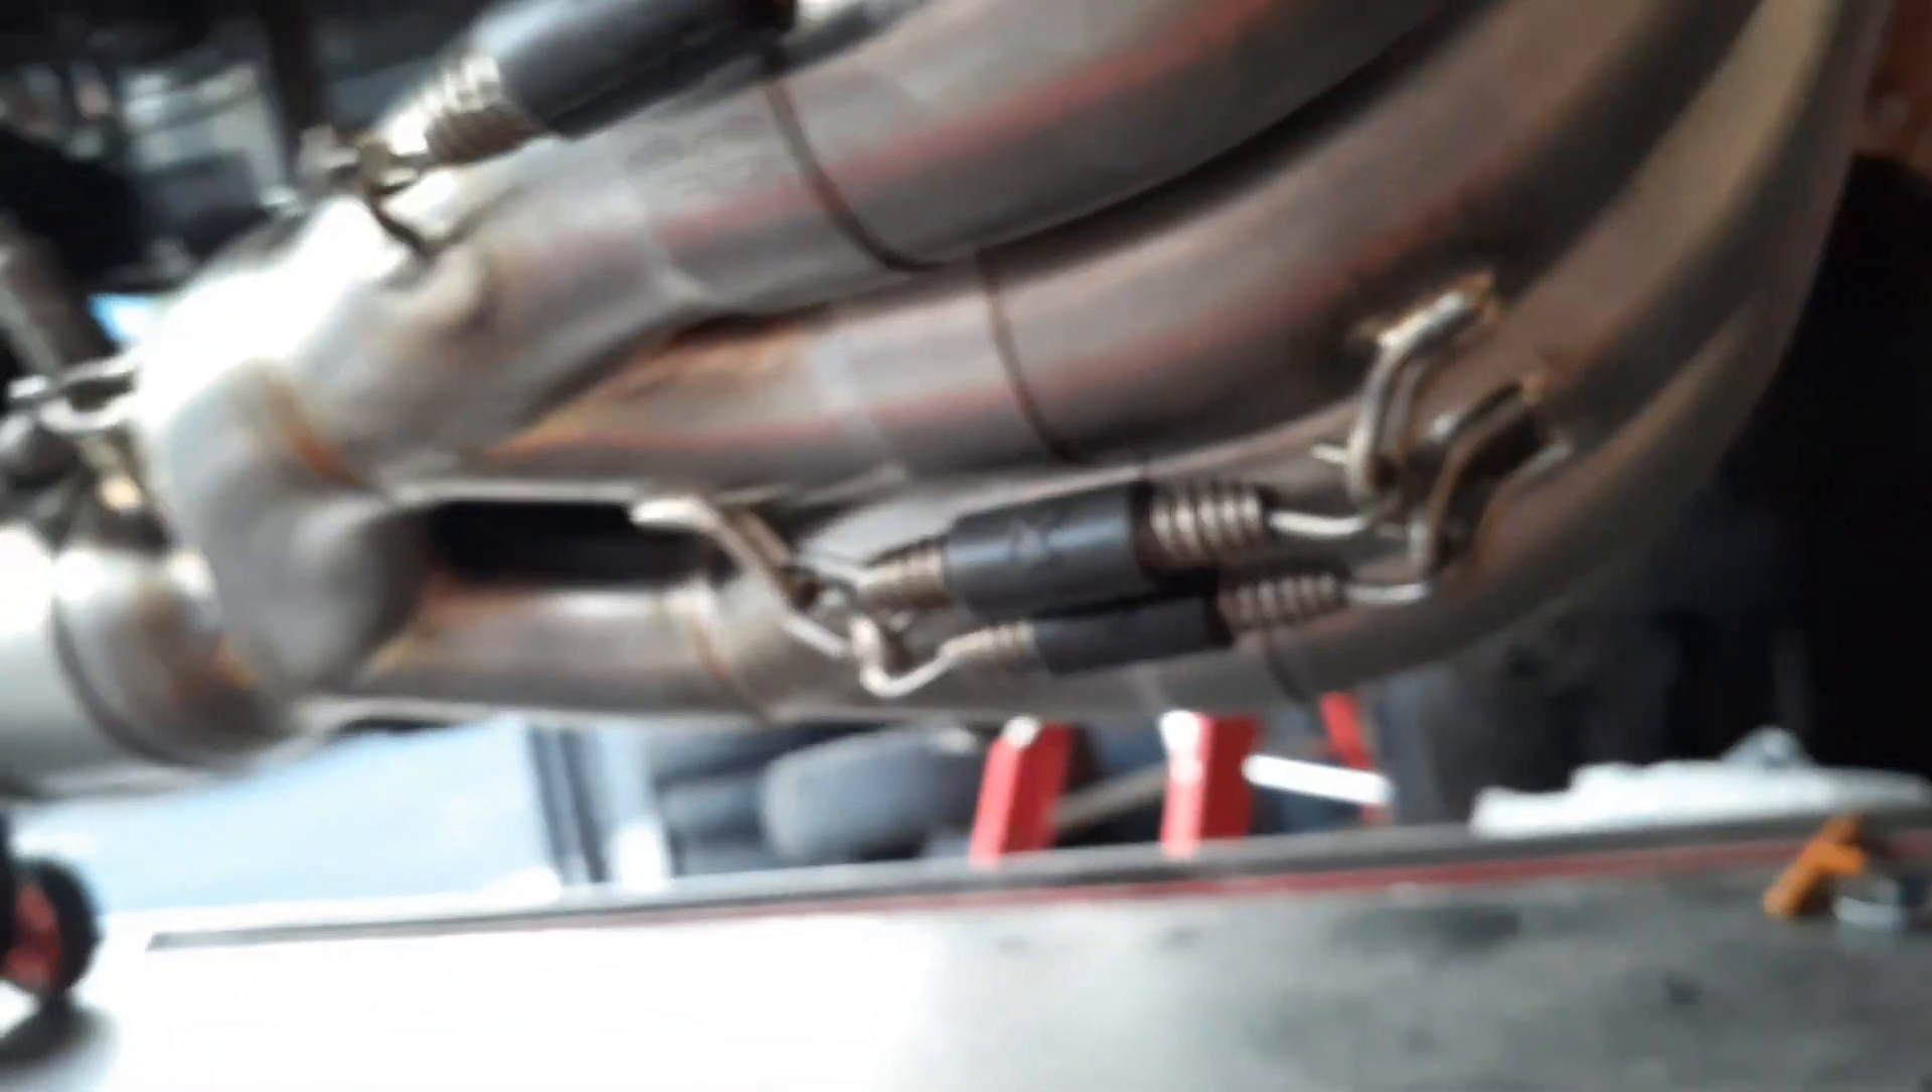So, nakabit na natin Yung mga Spring.